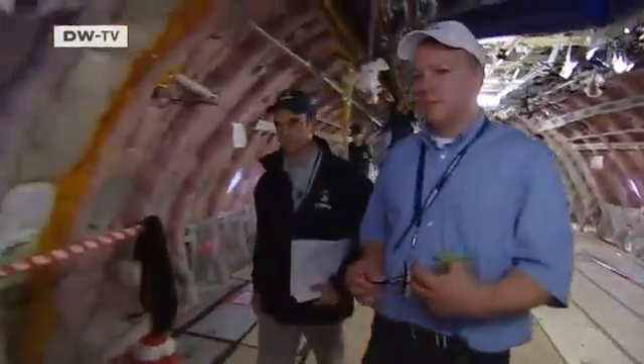On the upper deck, reserved for business and first-class passengers, the luxury fittings have not yet been added.